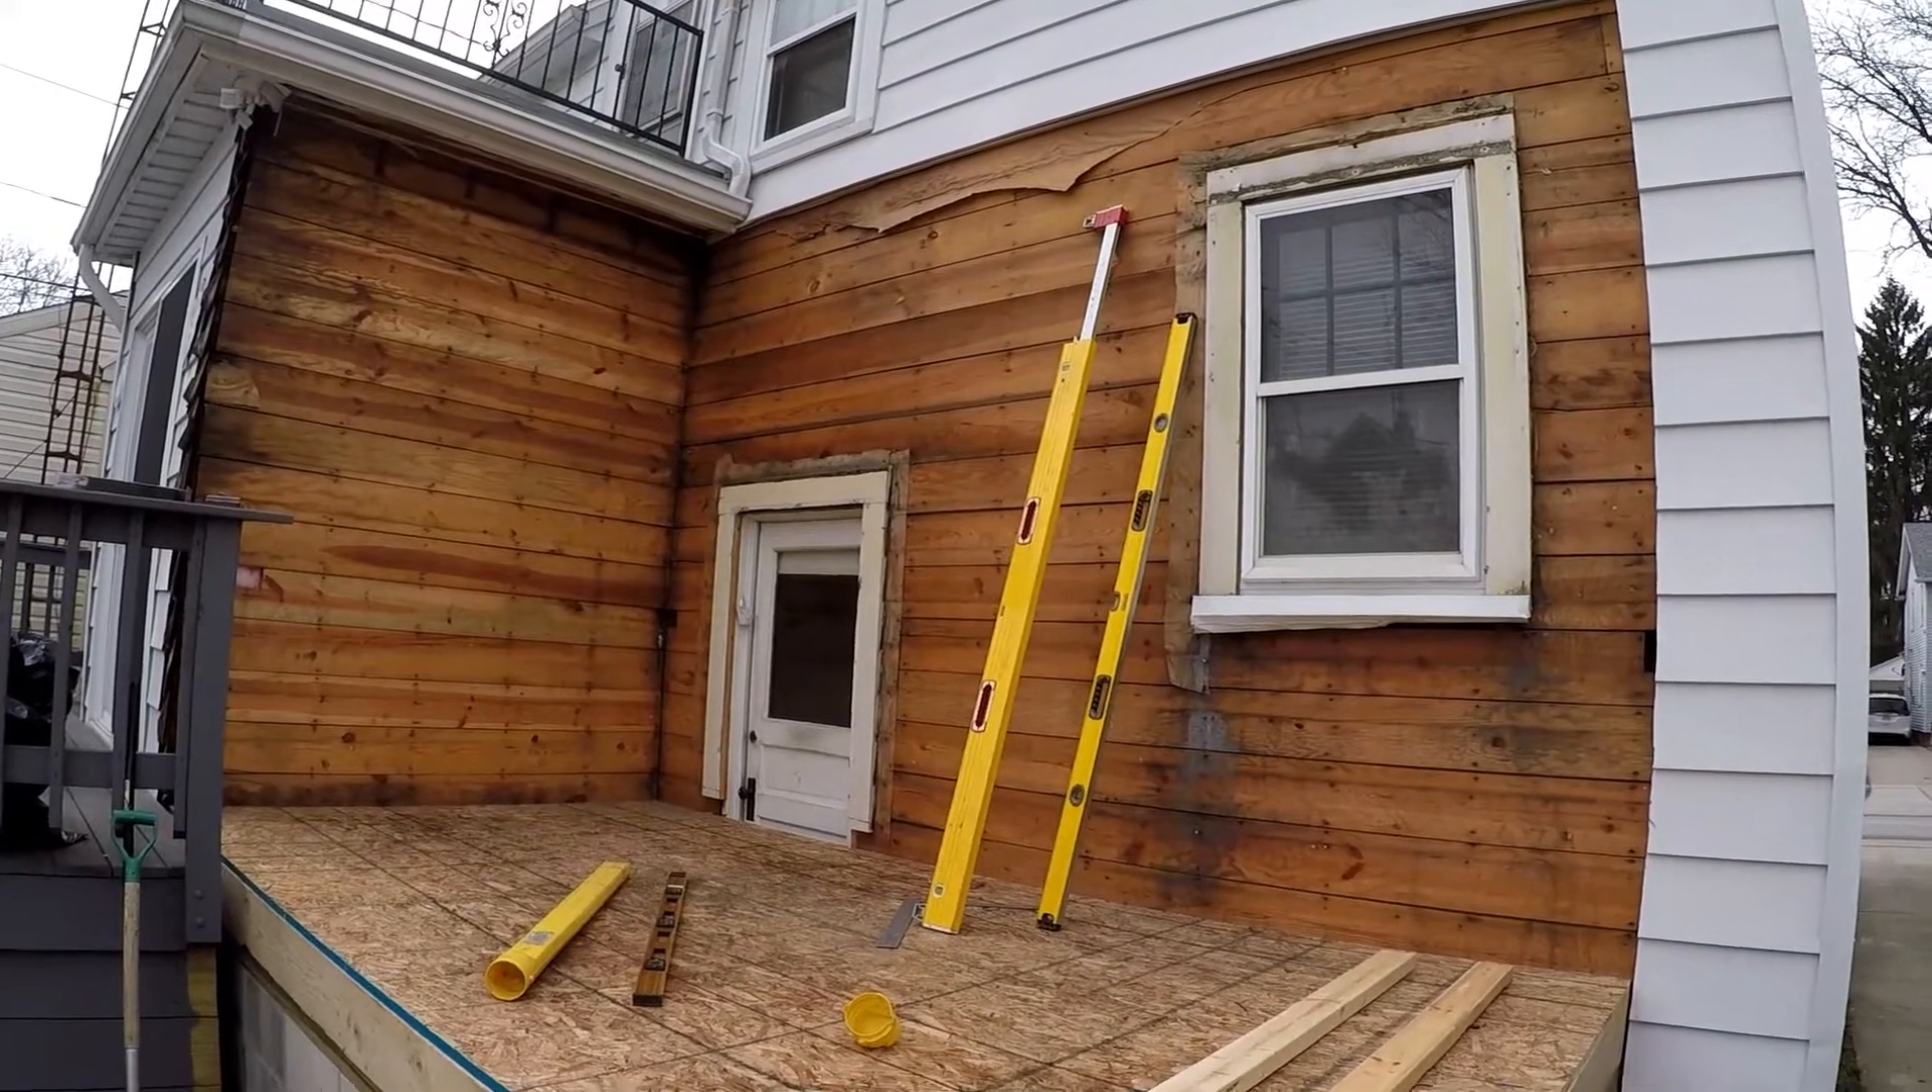I've got the bulk of the nails pulled you can still see some rosin paper up there.